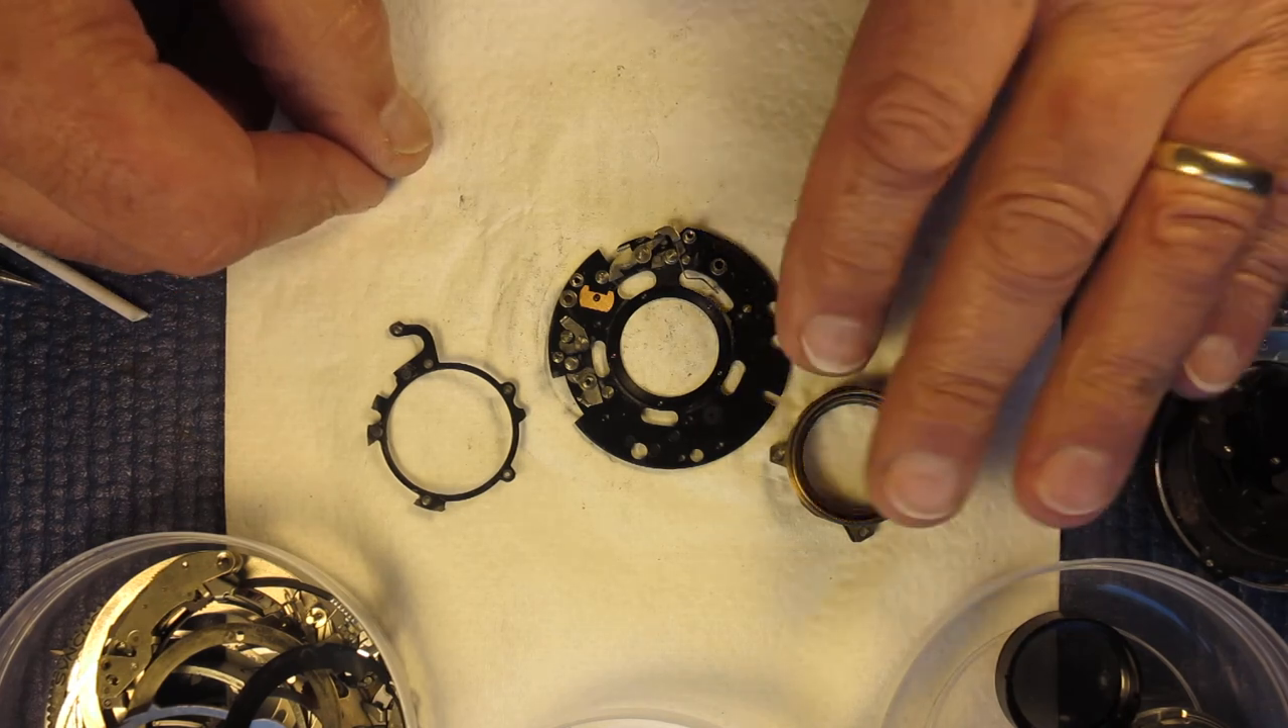Right, we've got the whole shutter taken apart now.